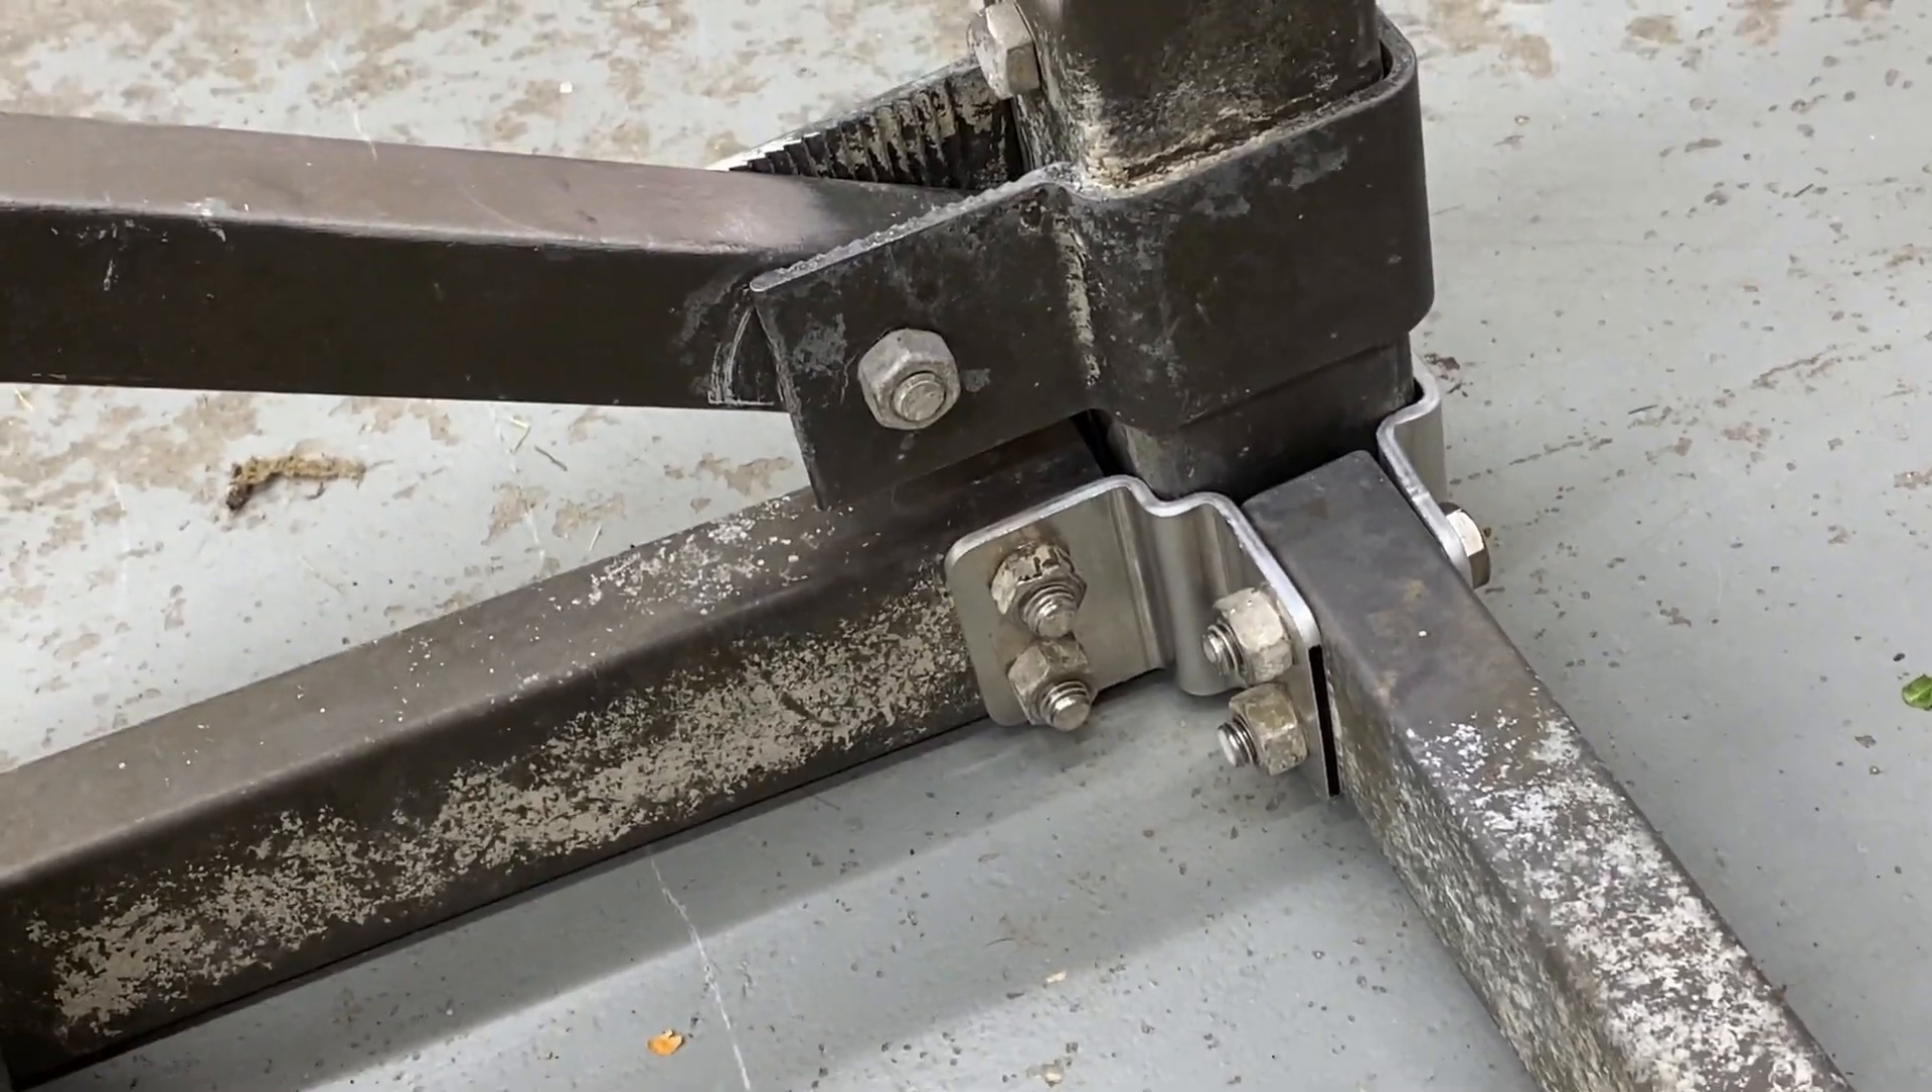Come around and there you can see the smaller inner bracket. All the hardware is connected.